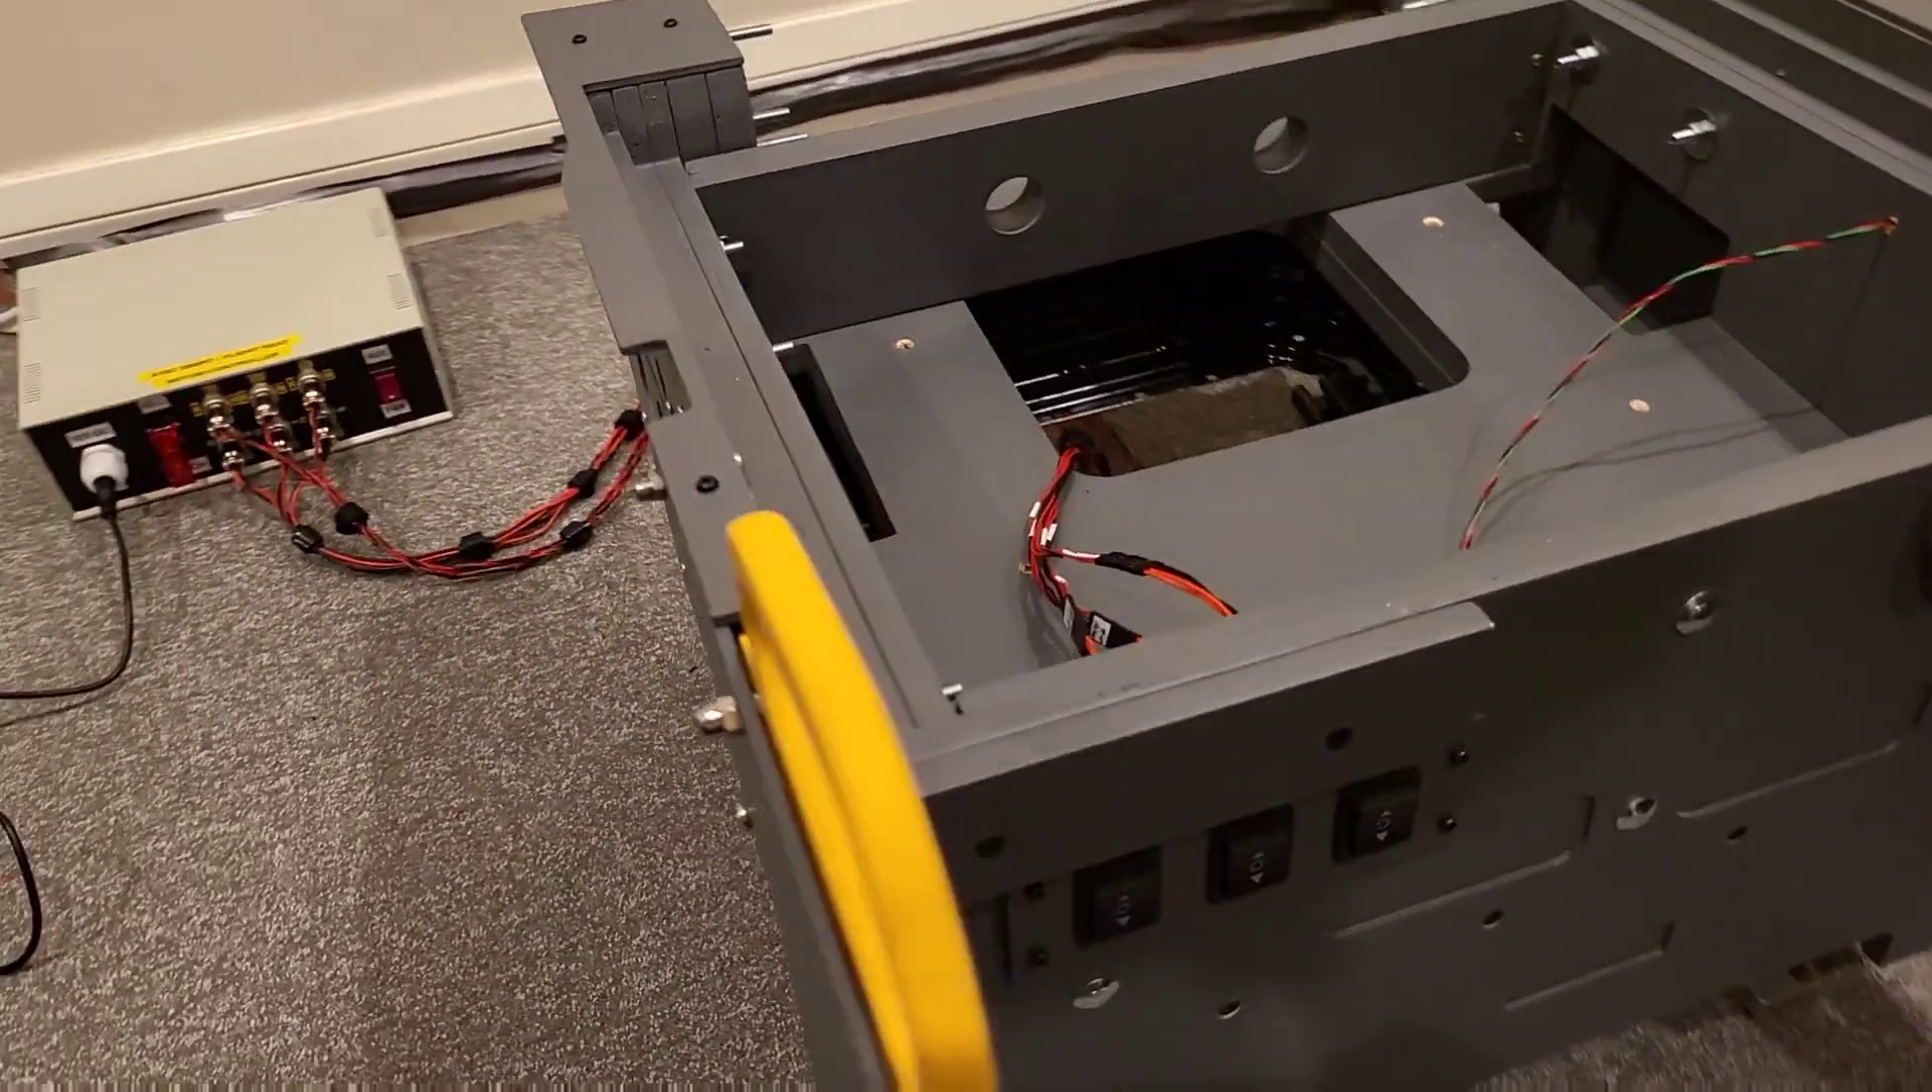And we can also see the installed switches which will be used to control the movement.